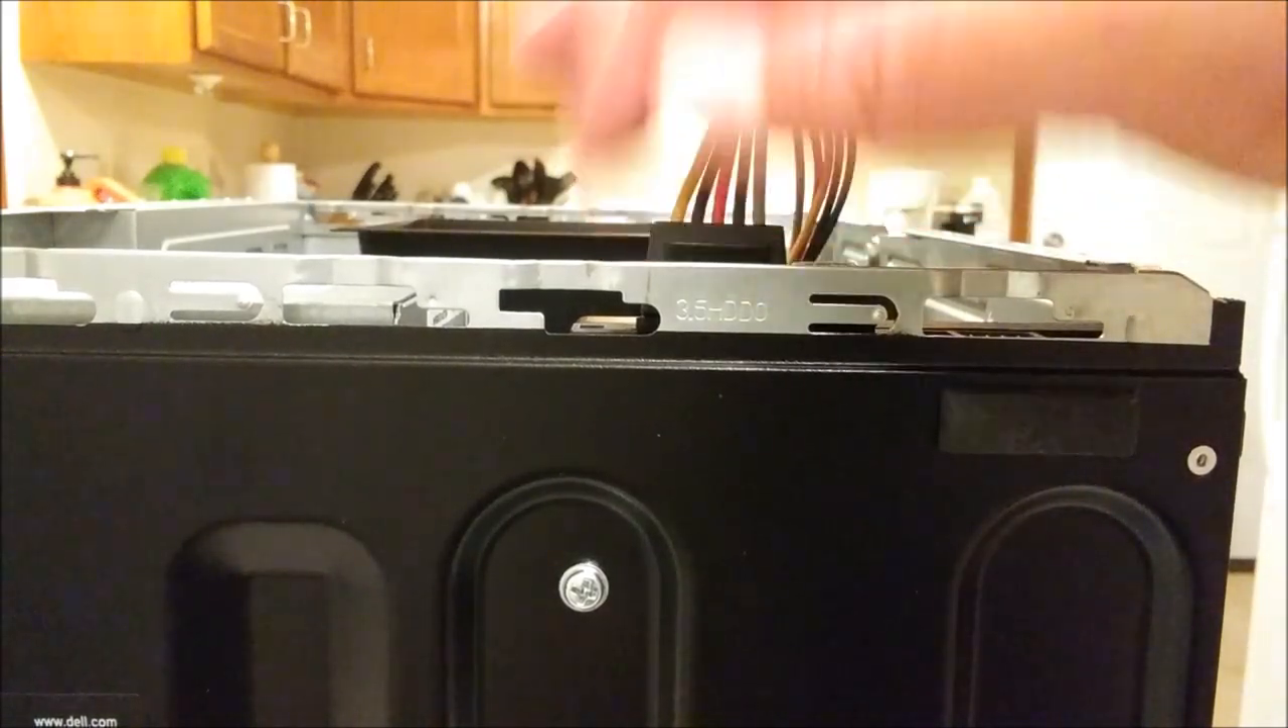This straight connector isn't going to work for us in the long run because it's actually up higher than the side of the case.